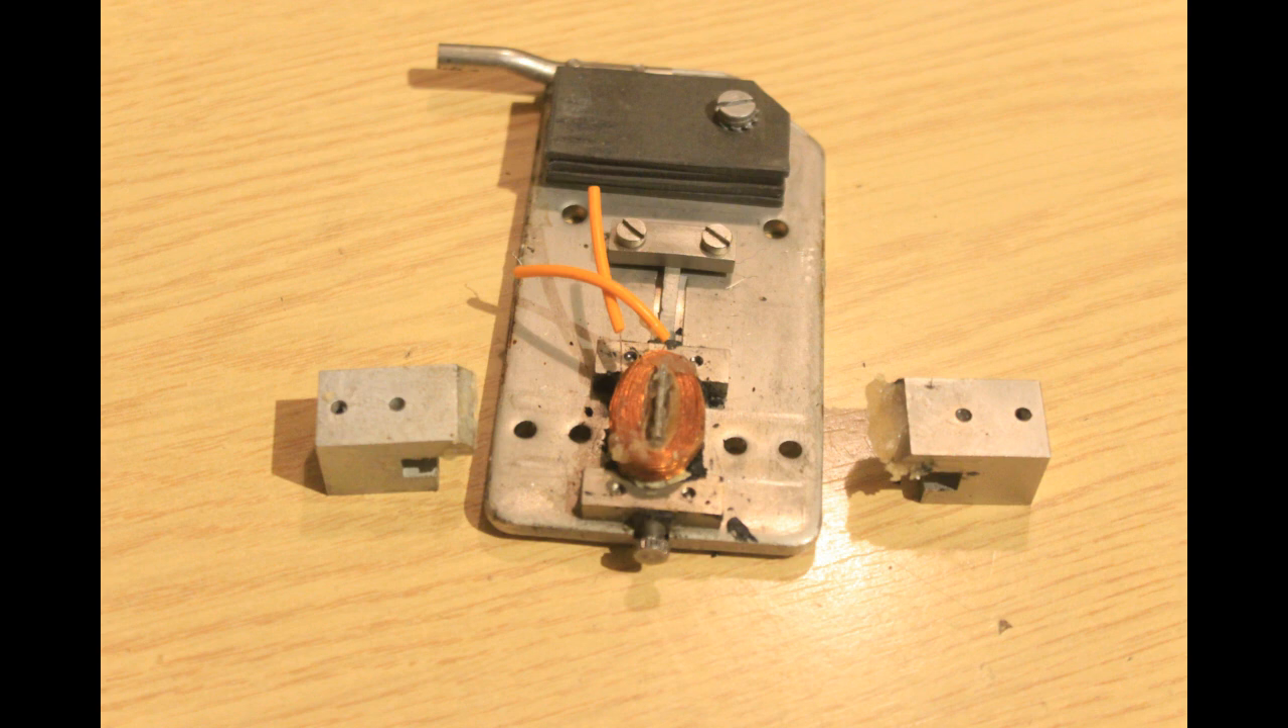Now we've removed the pole pieces, revealing the coil.